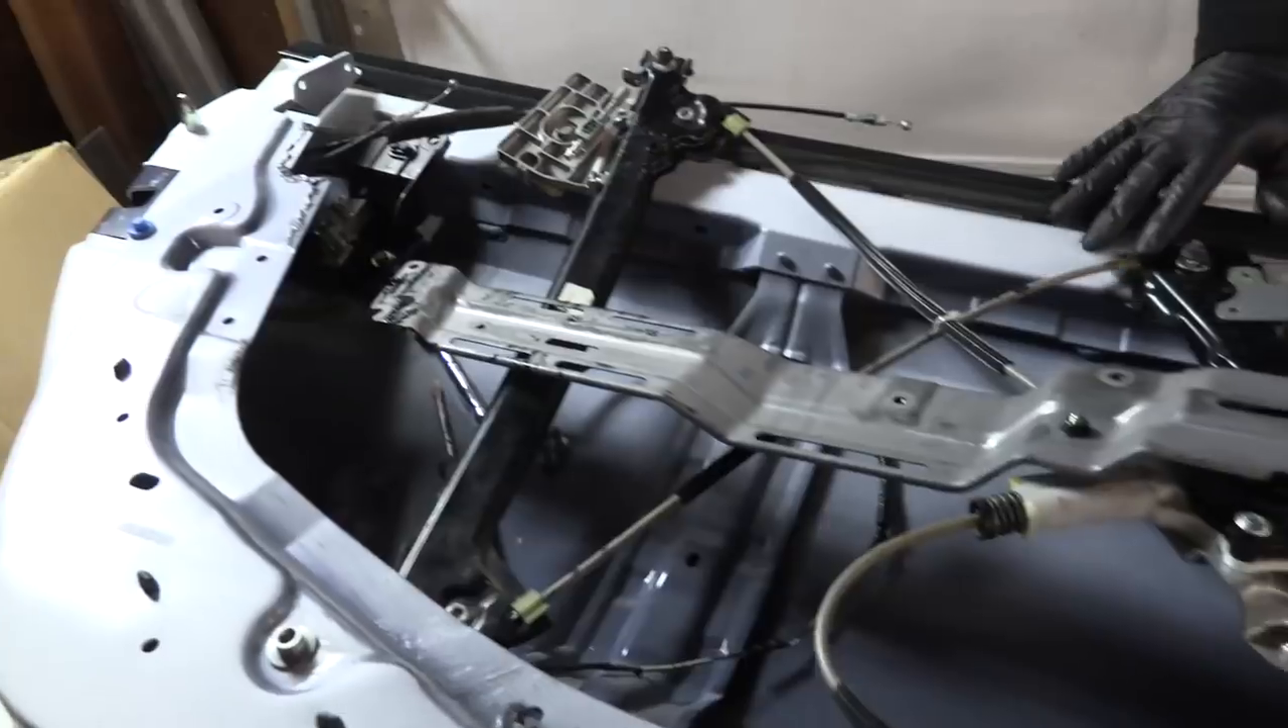So we're kind of doing an install up to the point where we need to put the glass in.